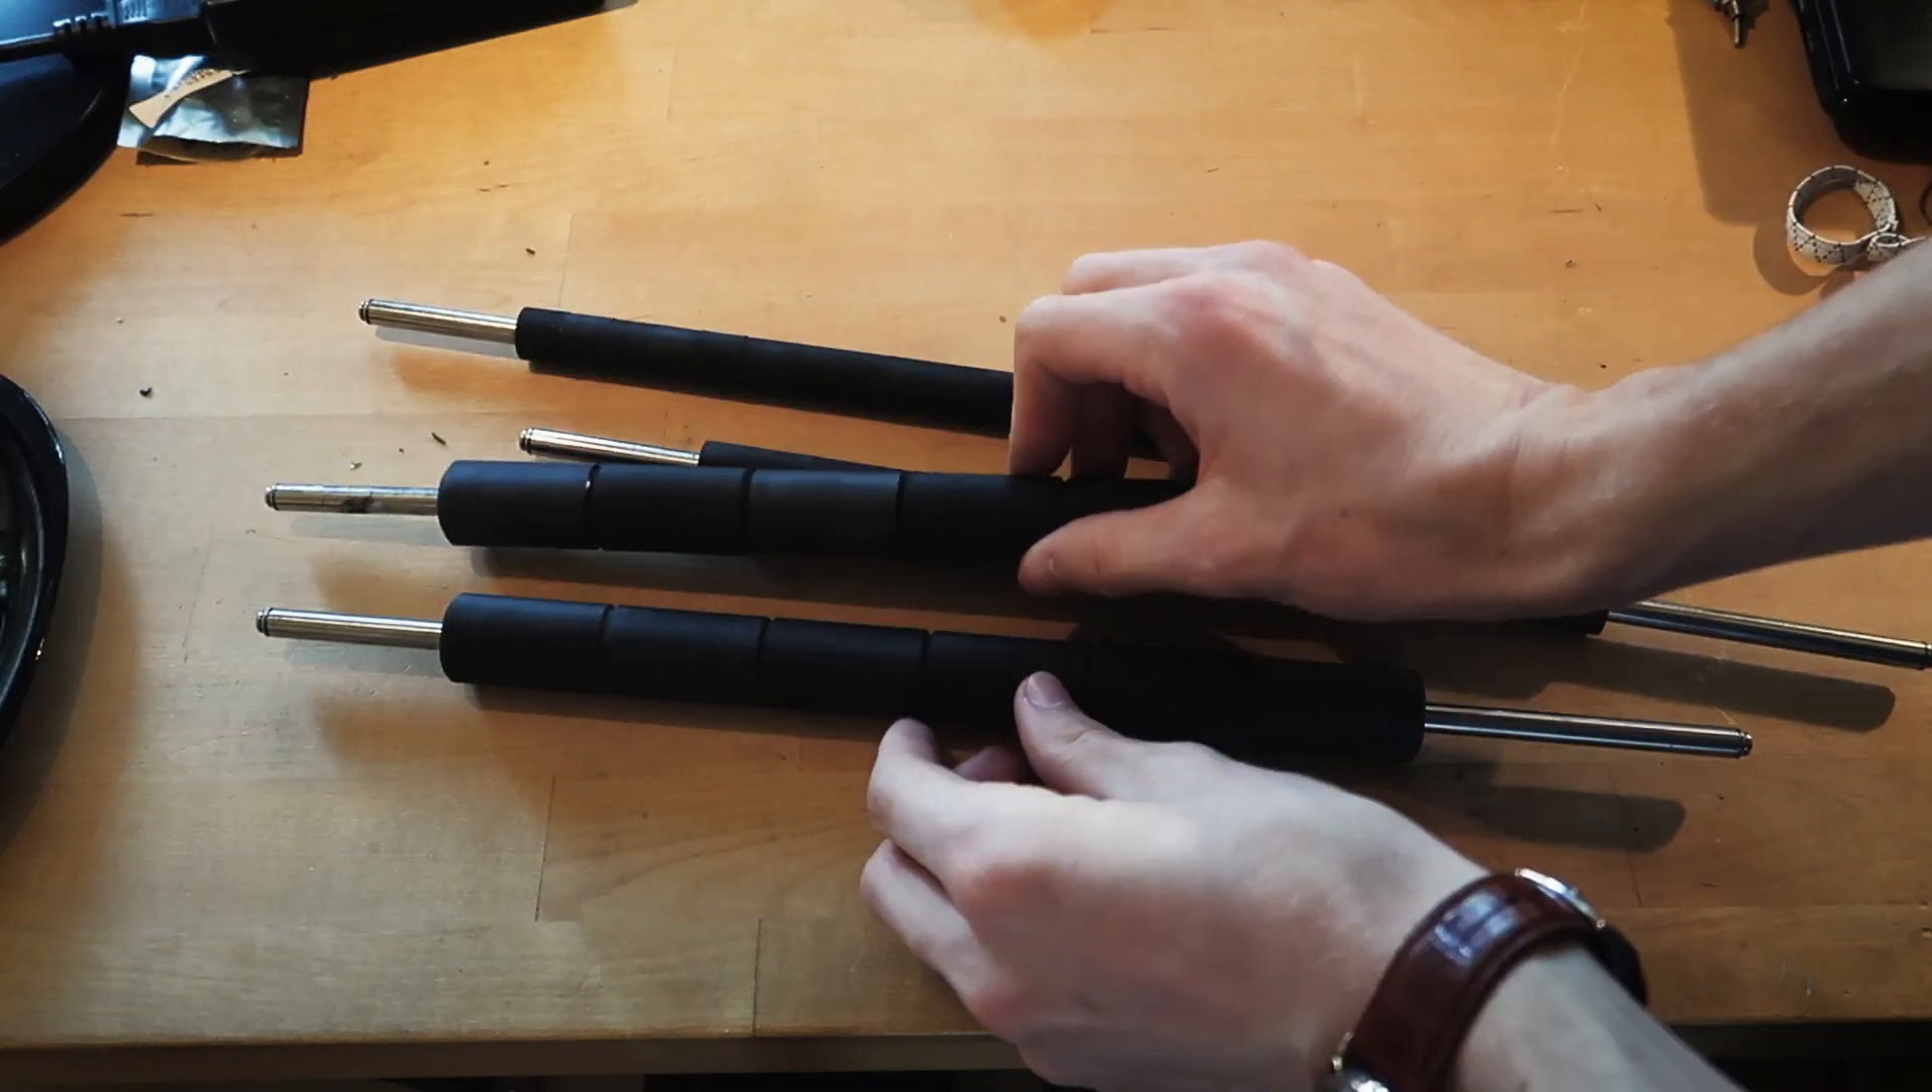So here are the axles with the rubber cylinders on and this is how it's going to work.